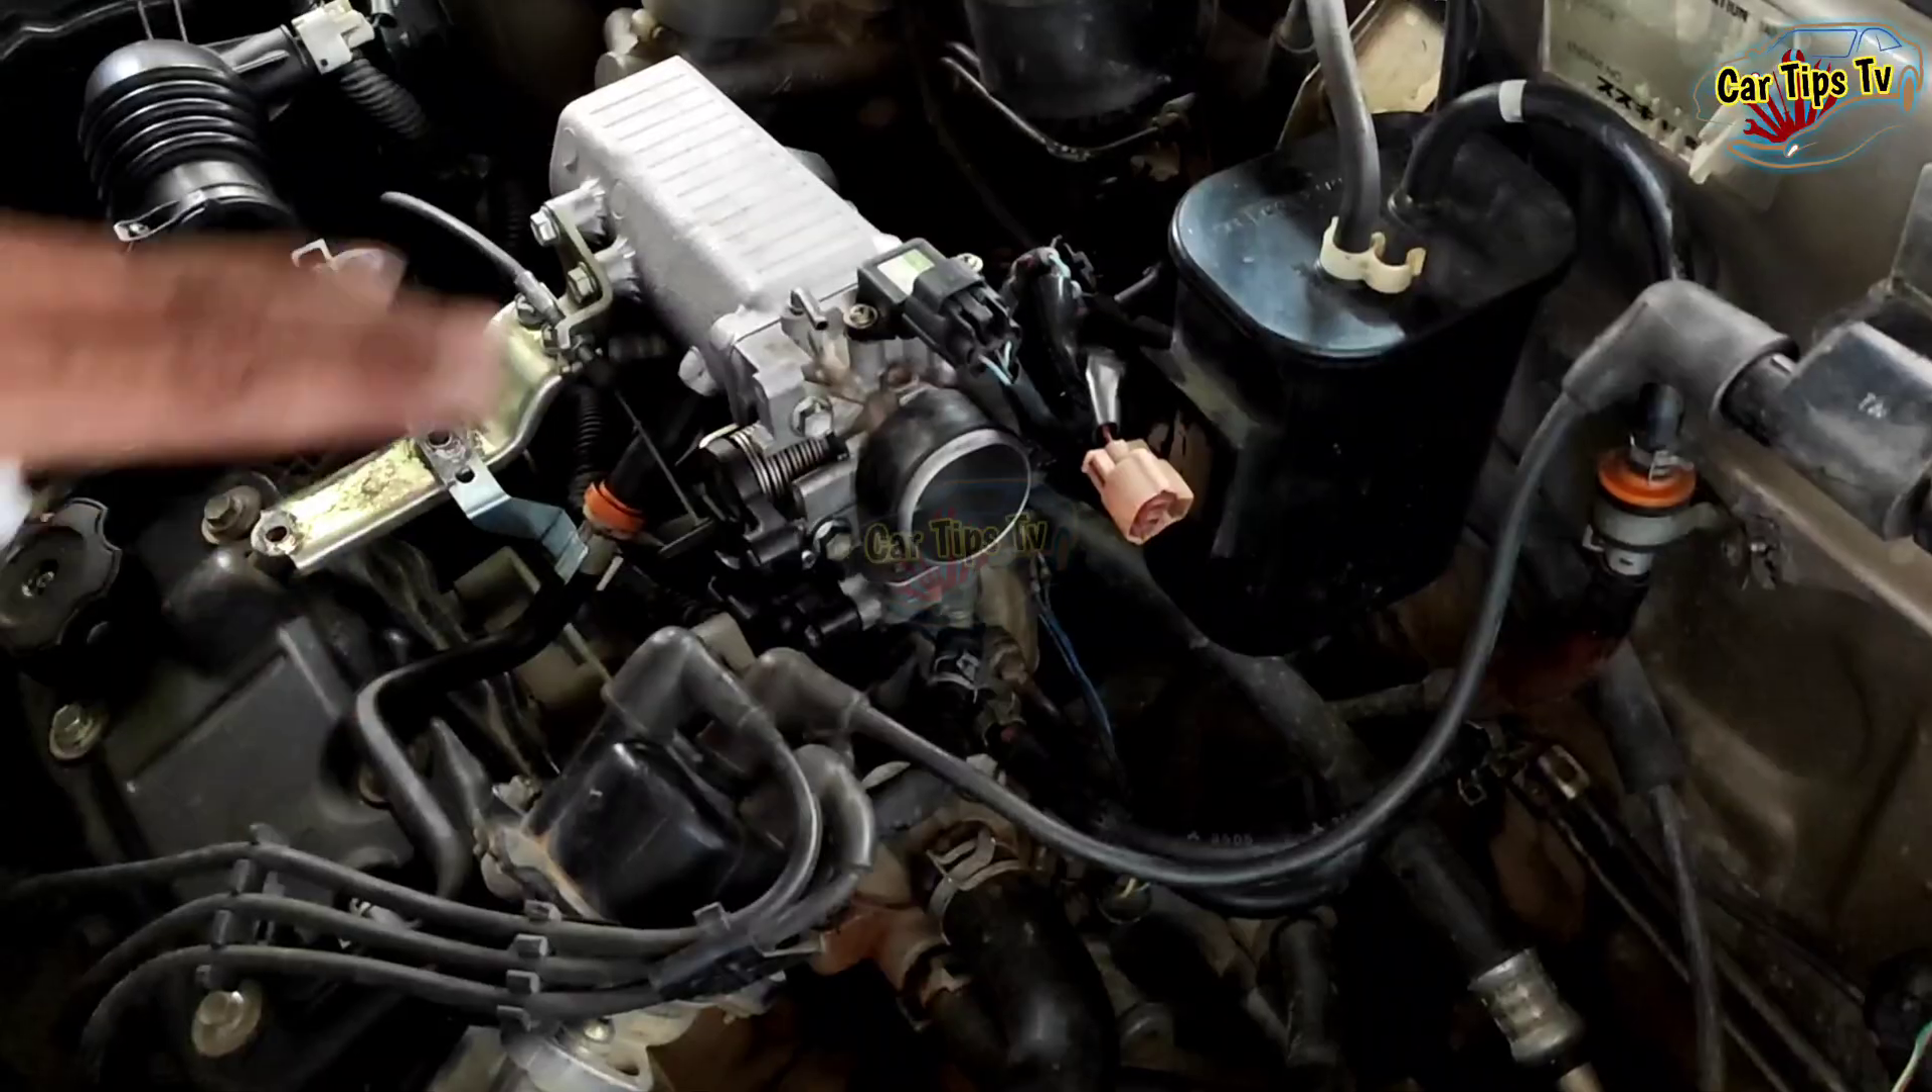دوستو جیسے کہ تھراؤٹل آپ نے دیکھا میں نے لگا دیا ہے۔